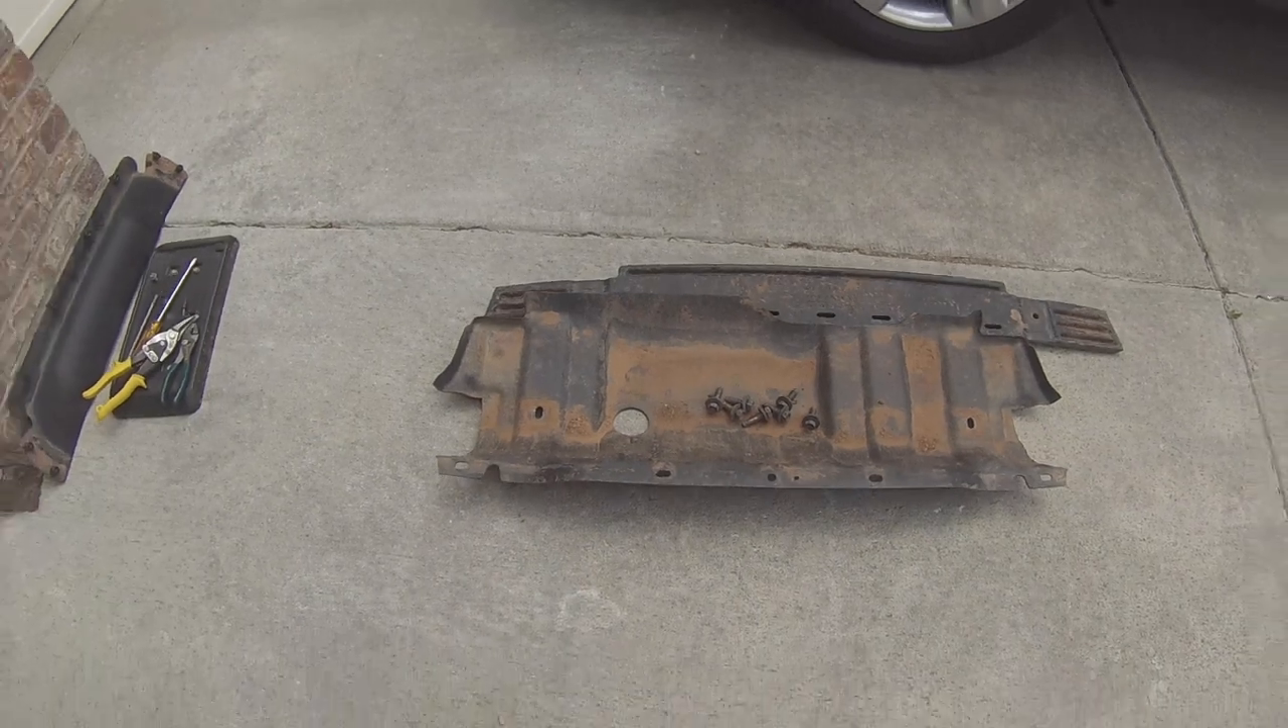So we got the steel skid plate removed.